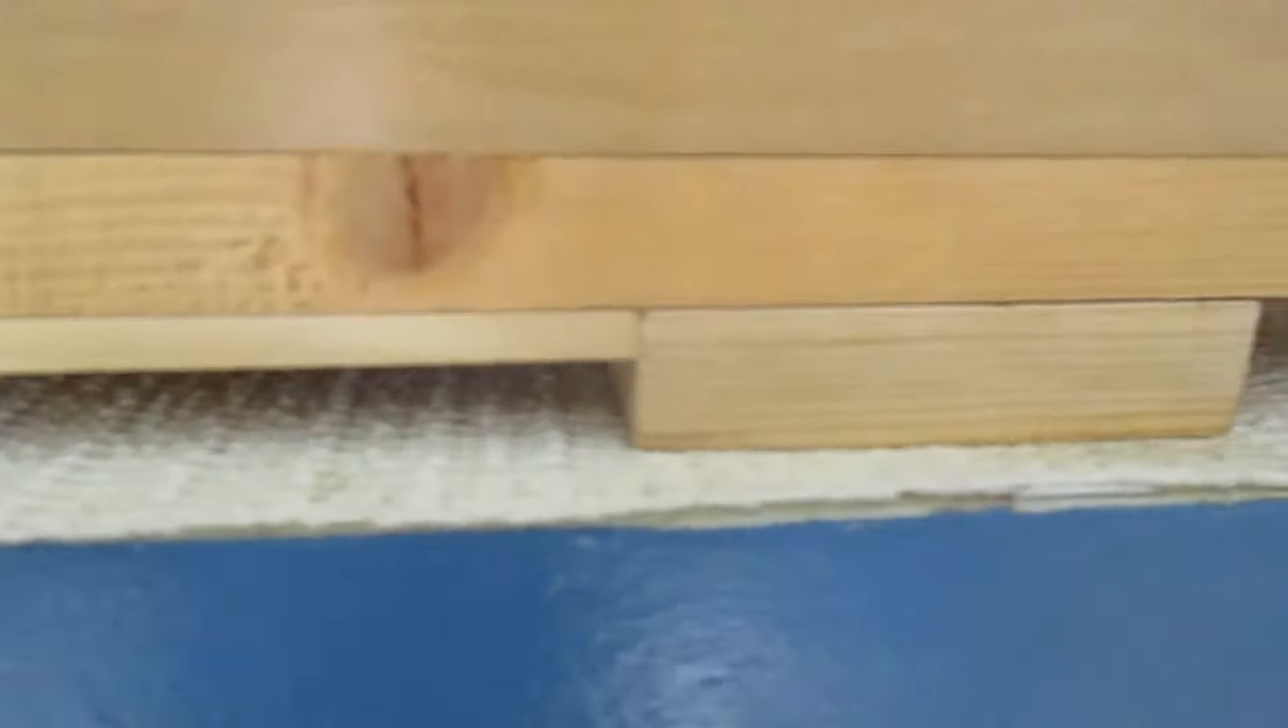I placed wooden feet like you see right there at the bottom of the front spice rack Just to allow for some space to grab the front rack and pull it out and push it back into the cabinet.